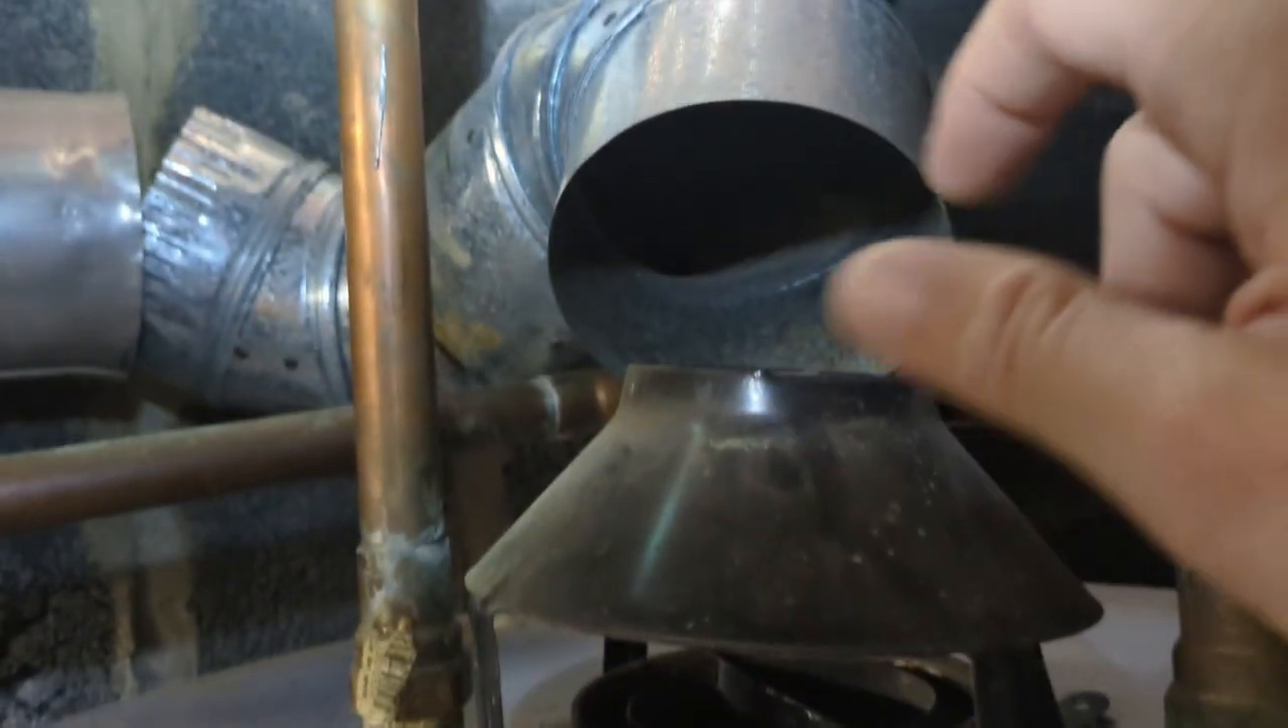Water heater vent pipe. This is a draft hood. We see how loose that is. And then we have this big gap right here where carbon monoxide can leach right into the finished basement.